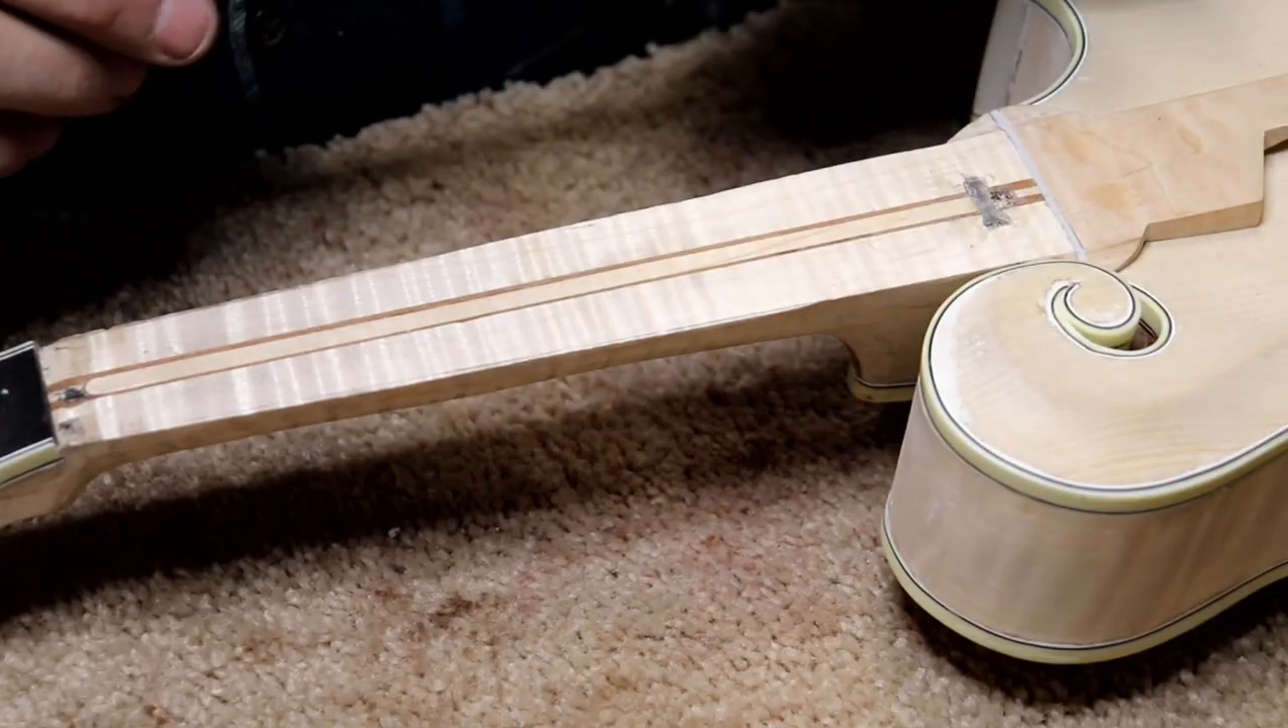We're at that final step of assembly. We're ready to put the fretboard on.